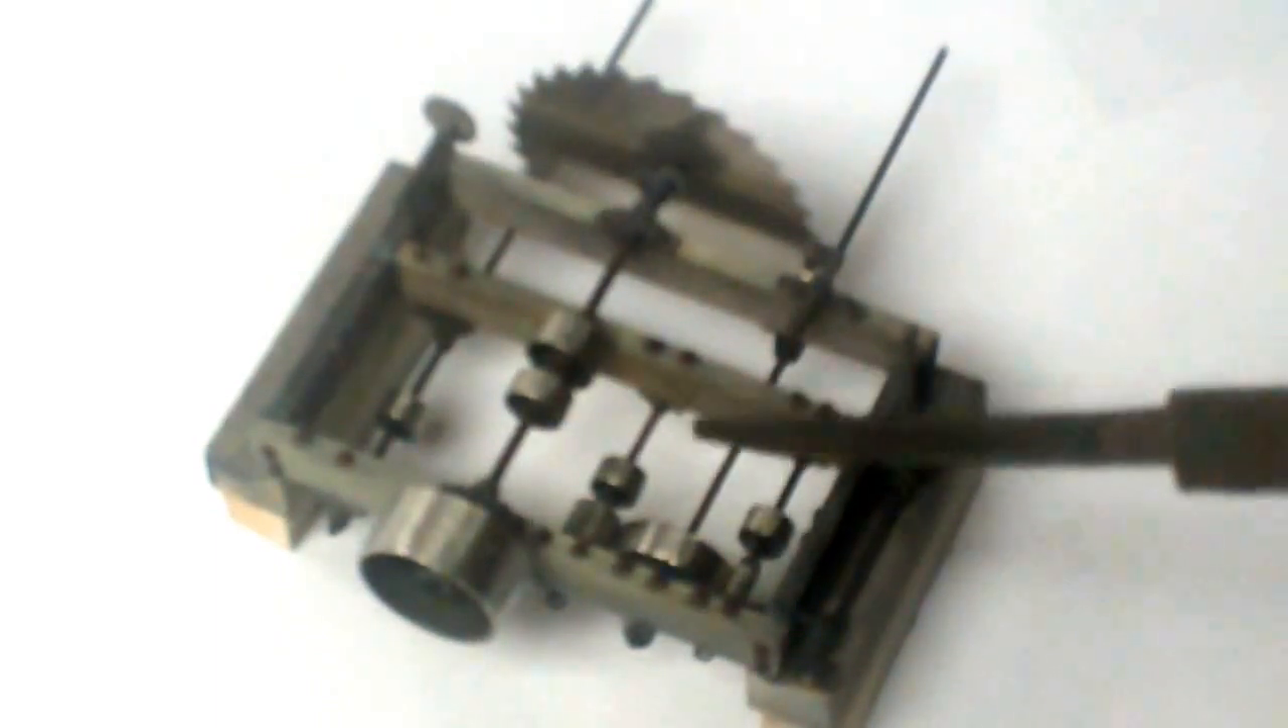There are several pulleys in here and none of them yet have belts.